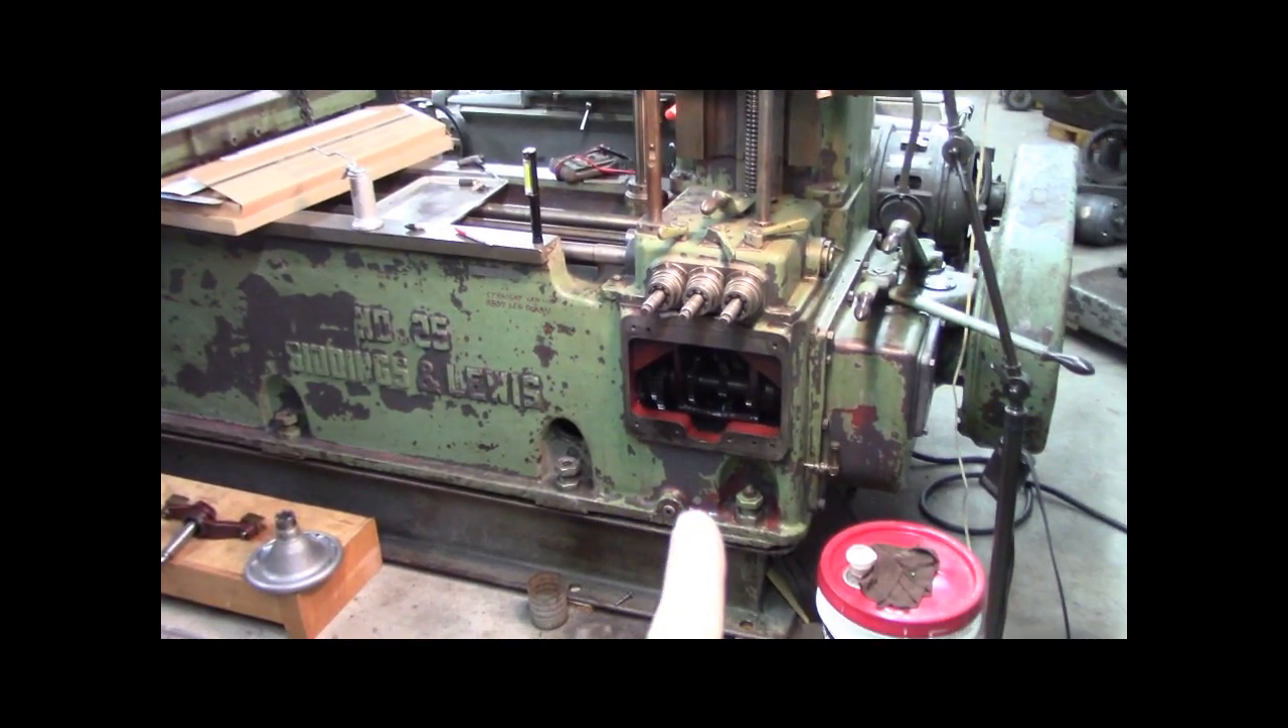You can see I got the cover off the feed box, right?